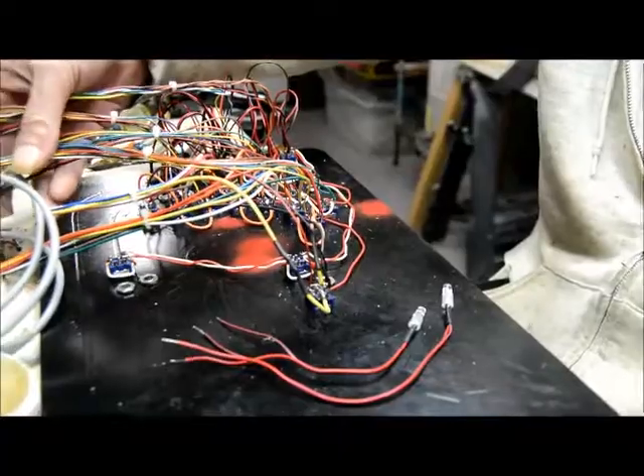I've got all kinds of wires coming in and out of here that still need to be connected up.